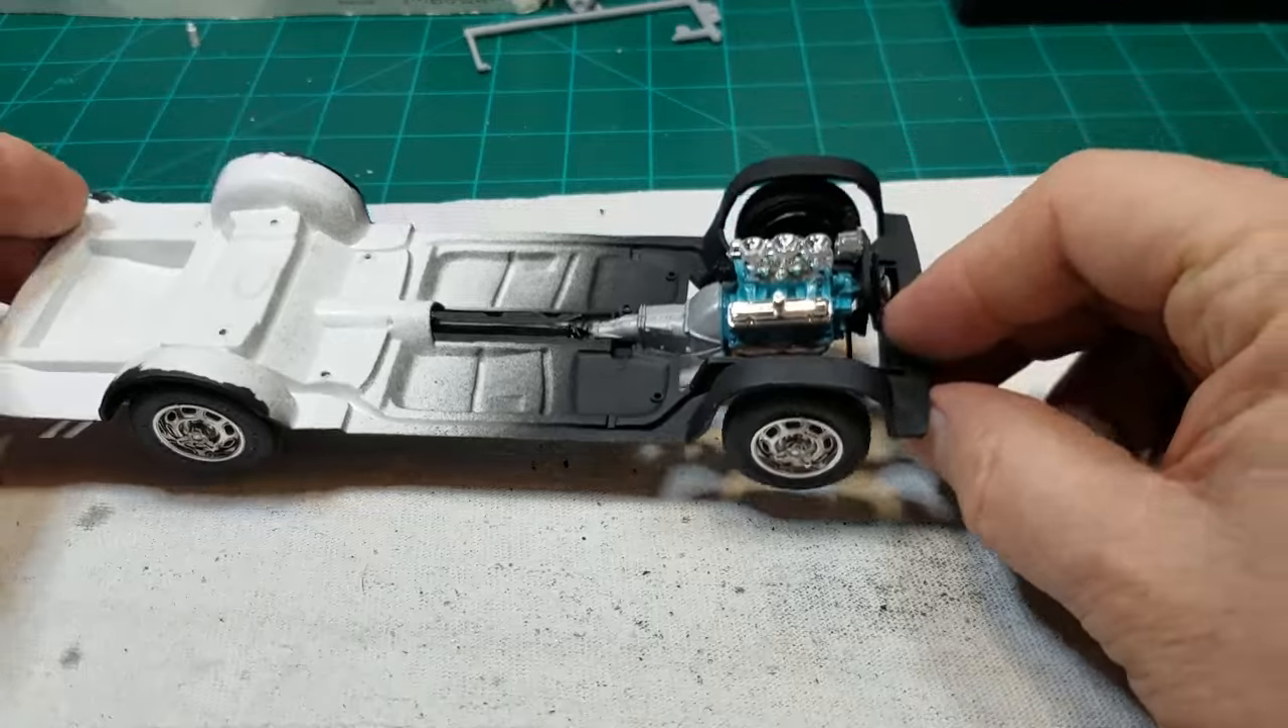So here's the chassis with the wheels, tires, and suspension all done and the engine completed and installed as well as the drive shaft.